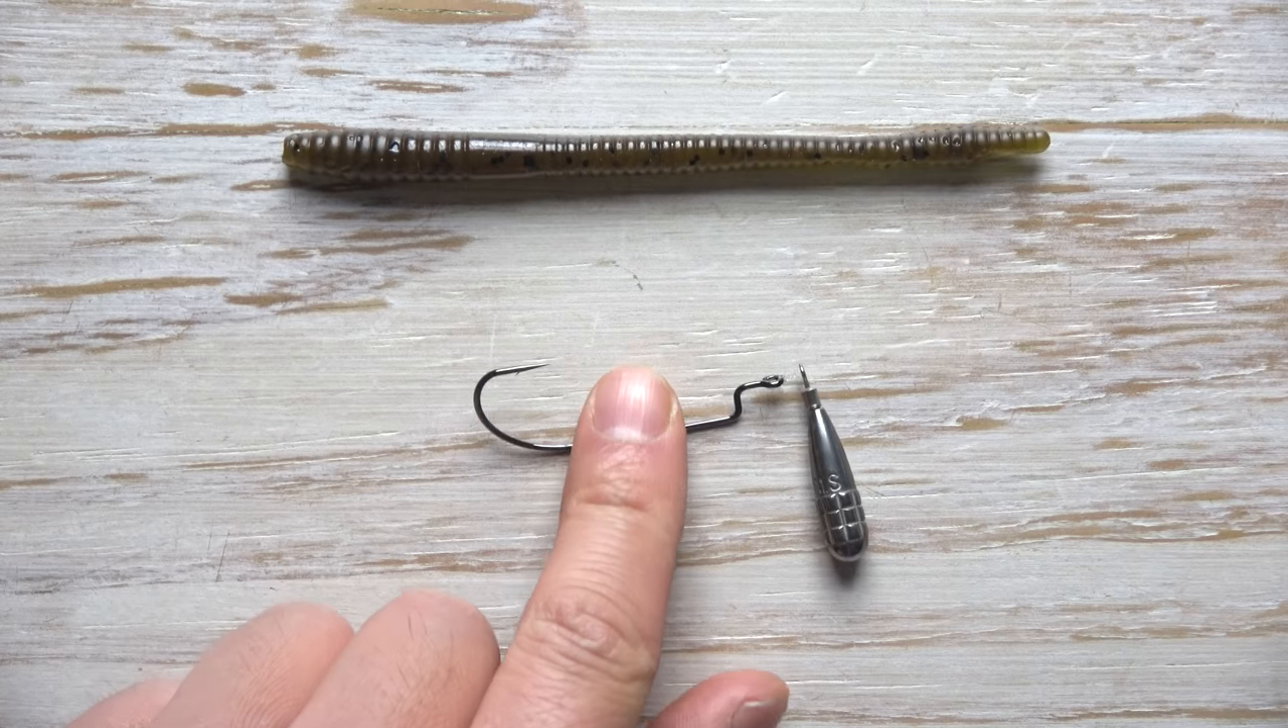Hier haben wir den Haken. Jetzt fehlt natürlich nur noch der Köder.